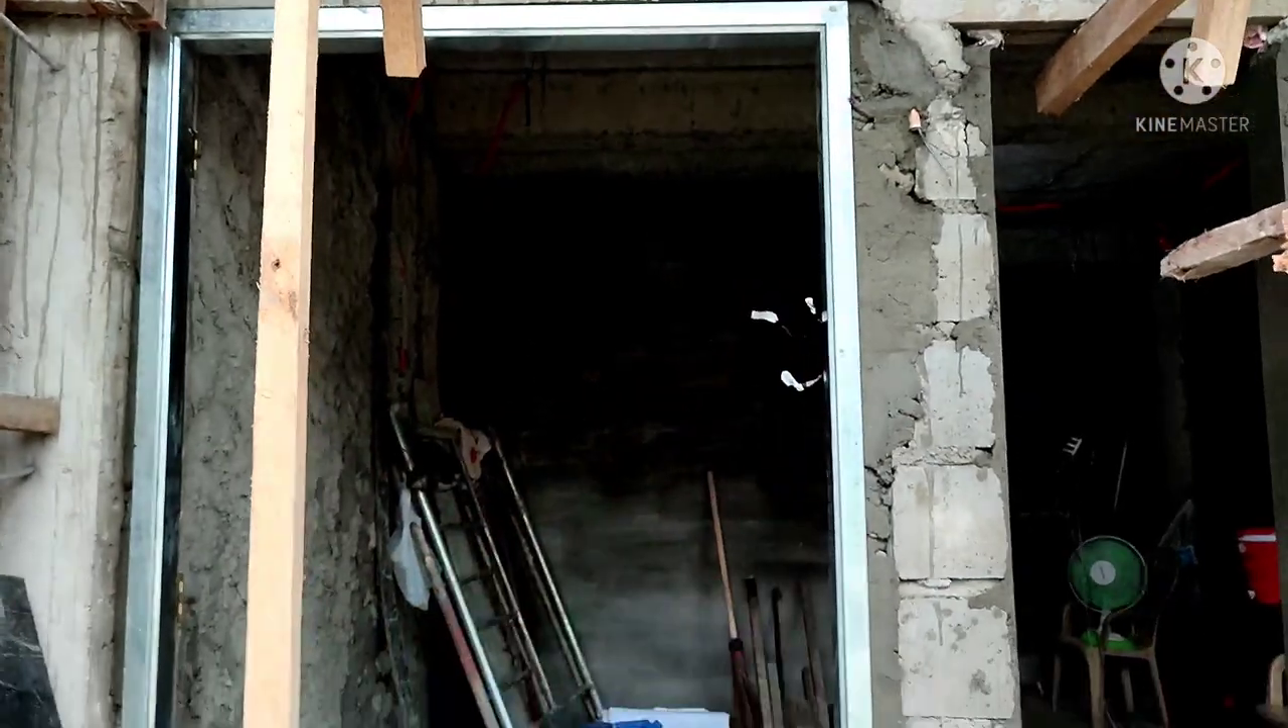Ay kabit na nila yung hamba cemento na rin yung mga gilid.